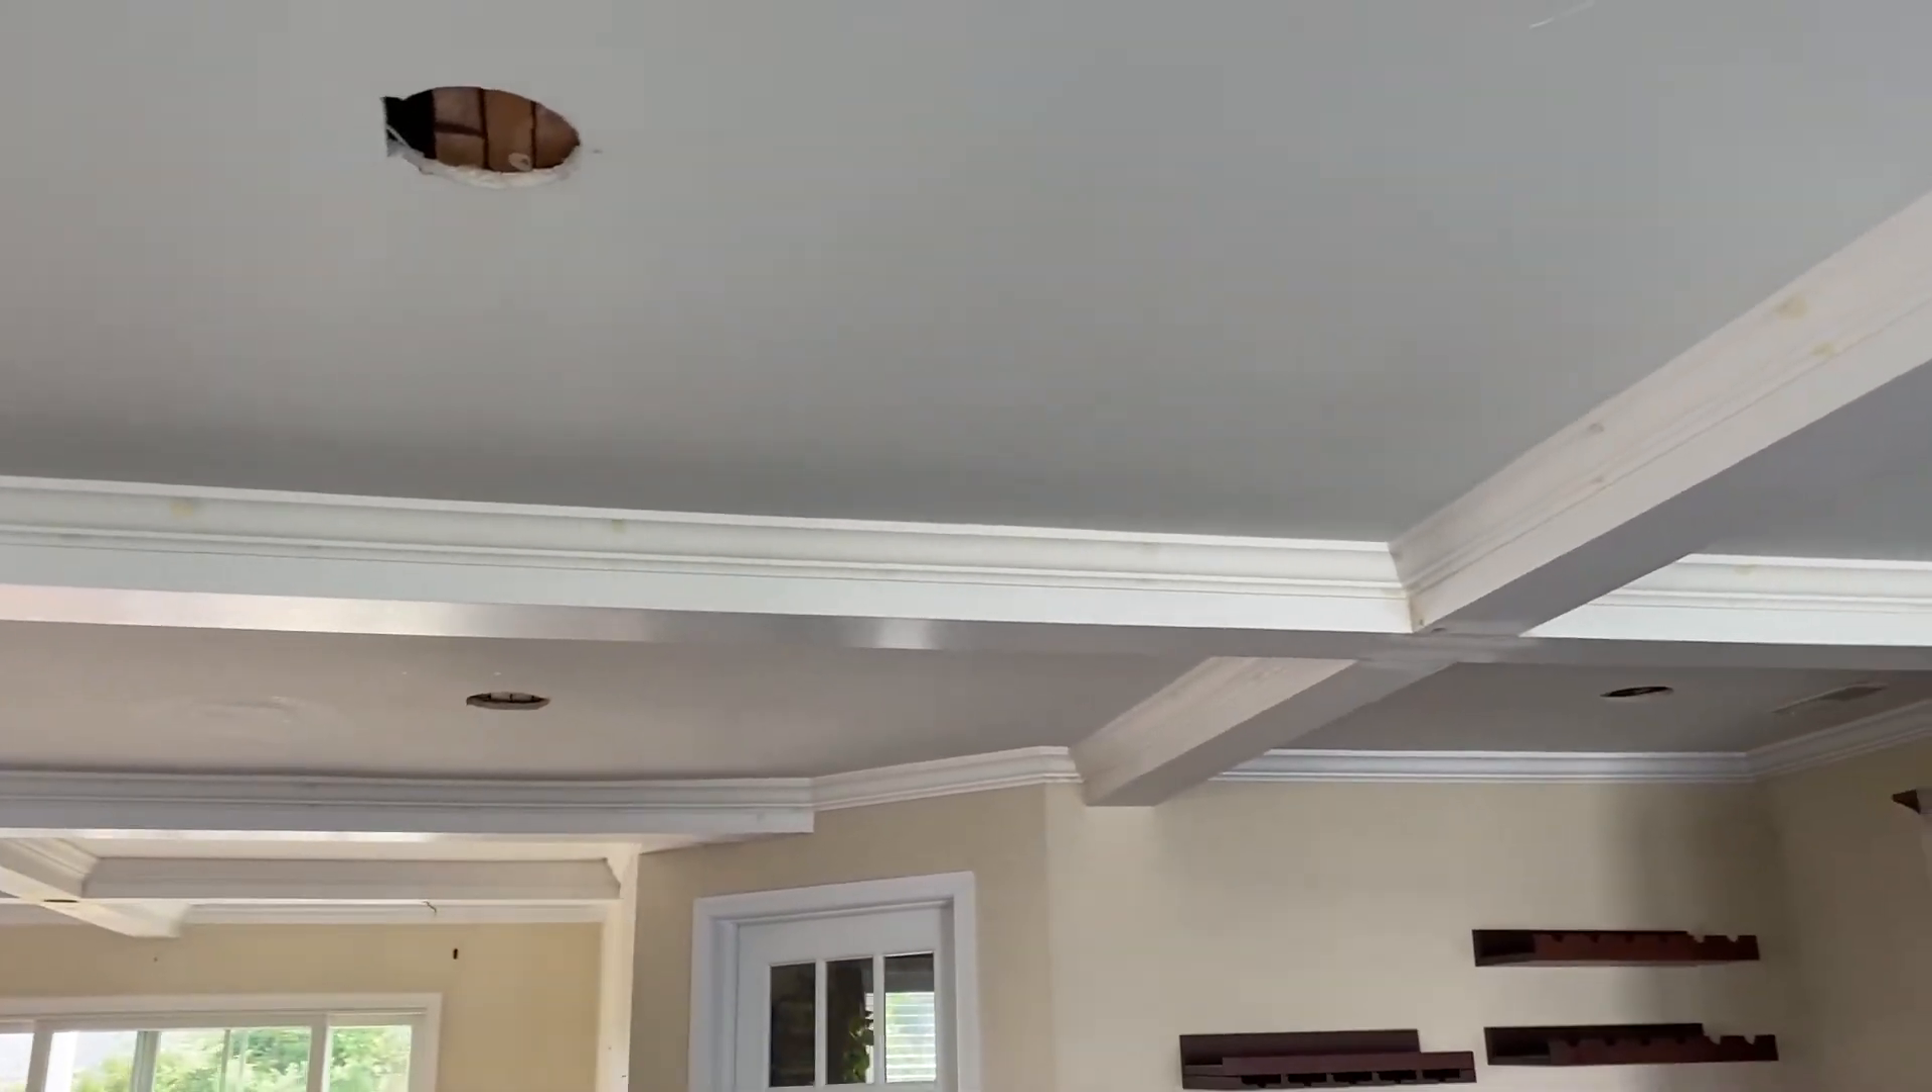Here's what it looks like with all of the trim installed and all of the nail holes have been puttied.